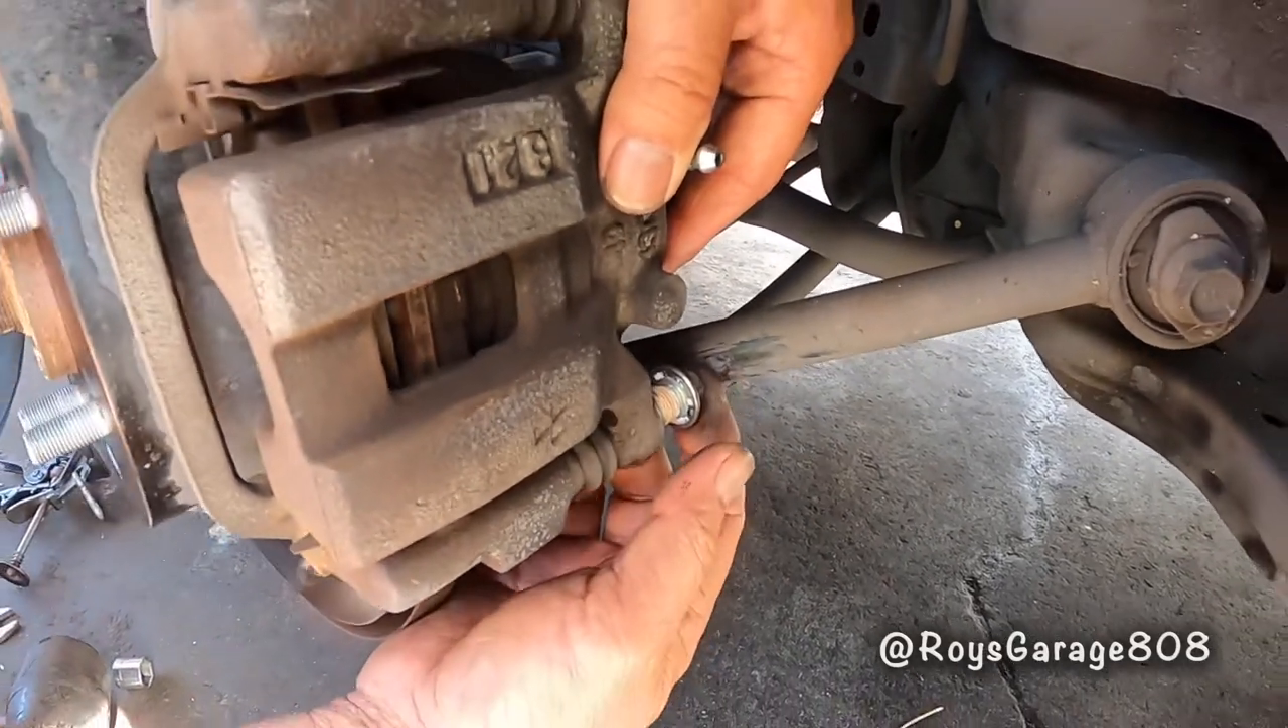Okay, if you notice, this caliper bolt cannot come out because of this arm.